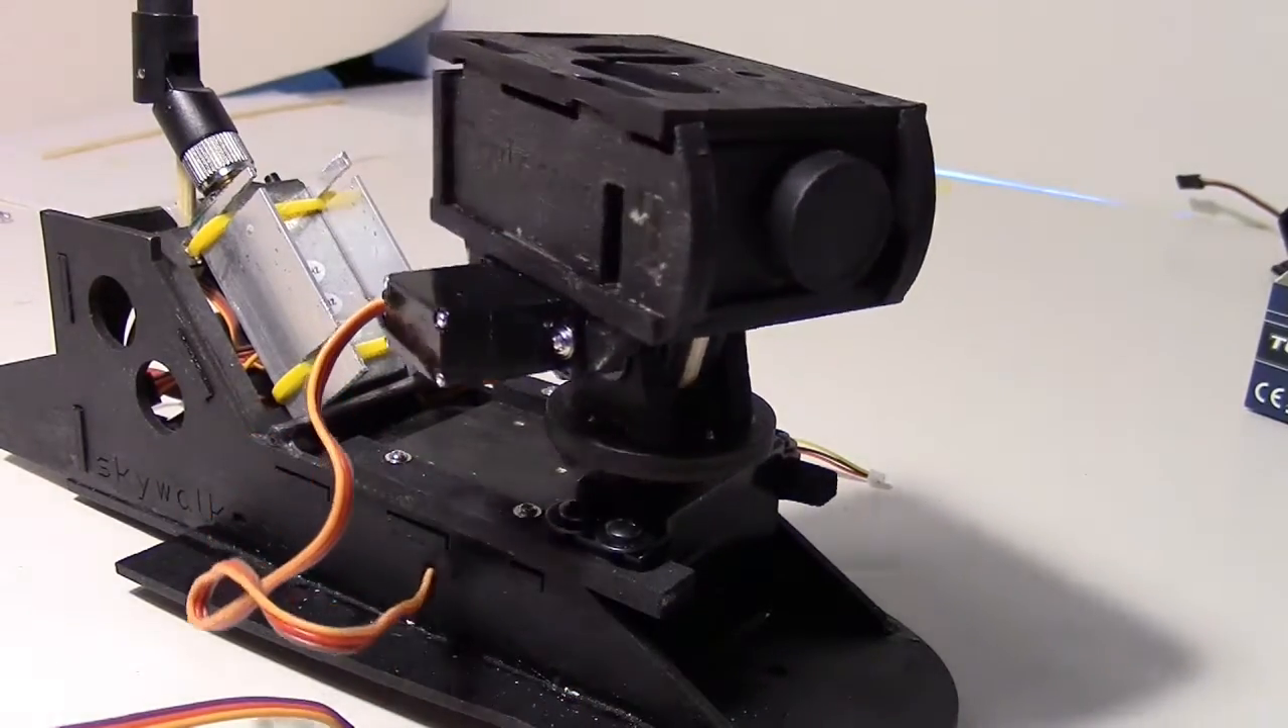I don't have the tilt hooked up right now you can see the wire dangling.